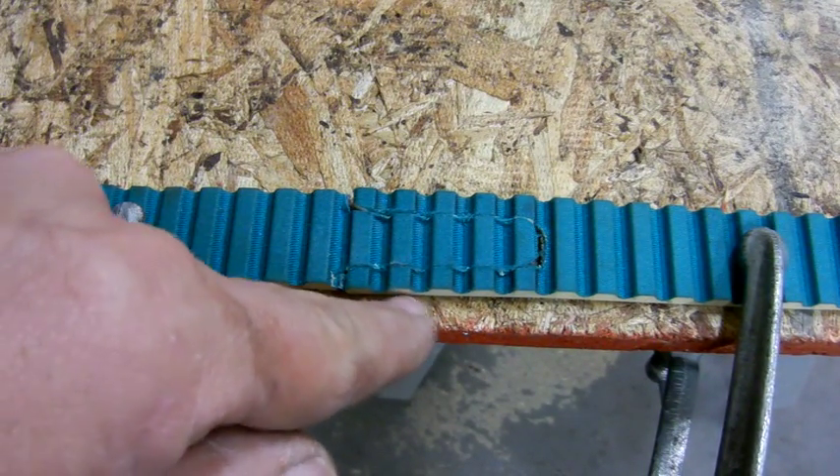So there's the final splice it's pretty good fit you know there's a few minor errors that'll come together as I bolt it.